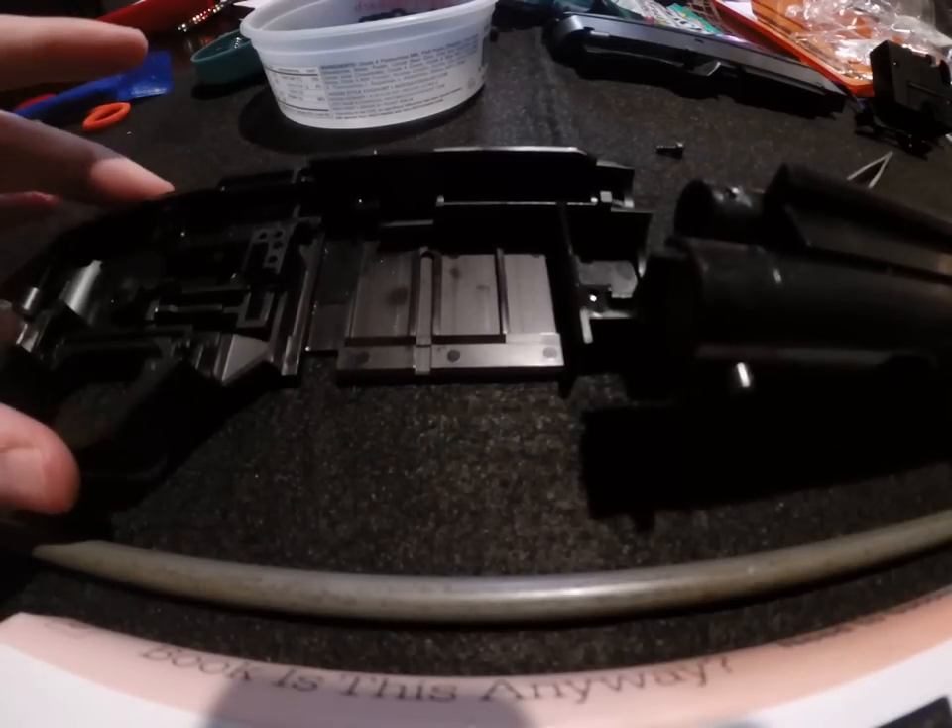At which time, the bottom part of the casing is completely empty now. There's no other parts.